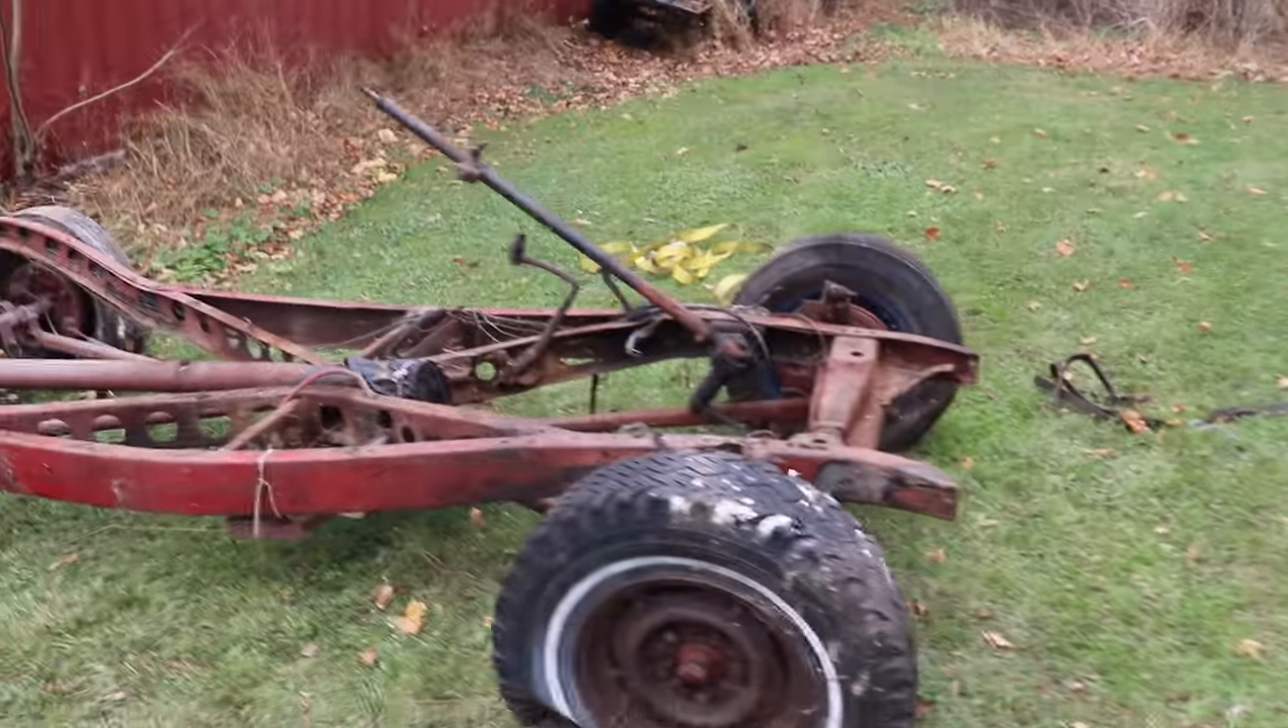All right, so bed's gone, now we have a frame.